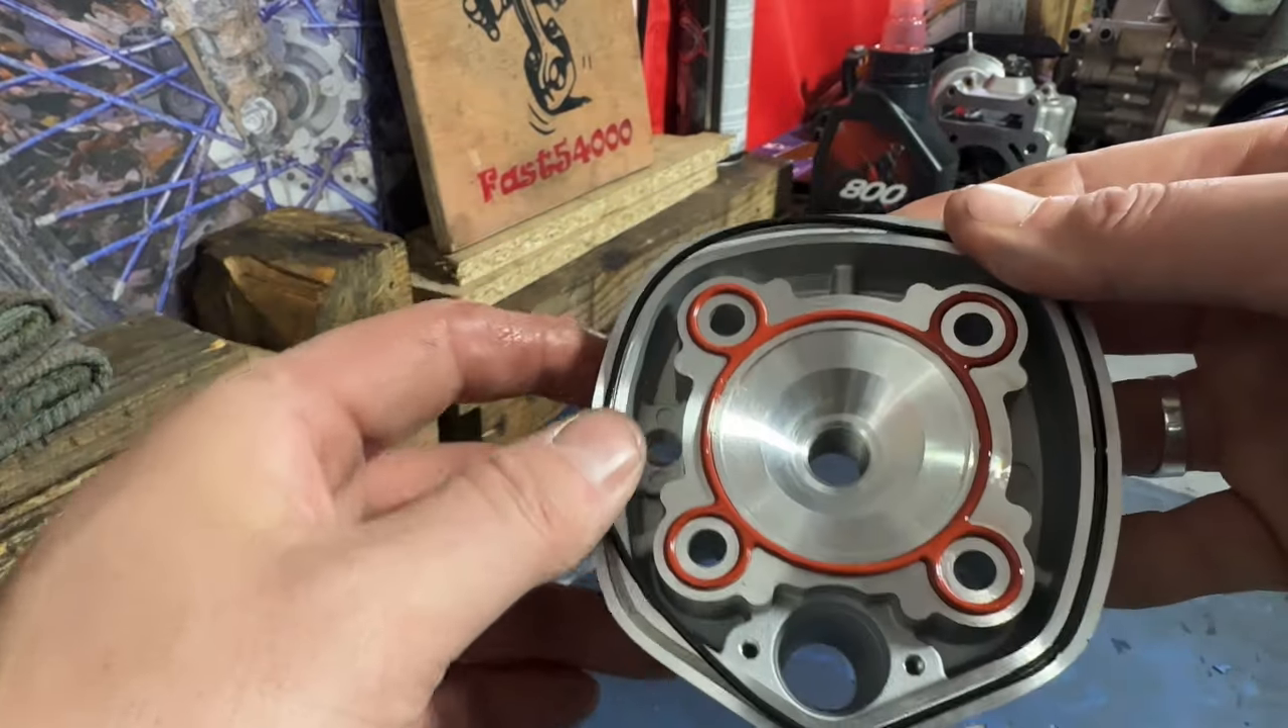Comme tu vois le joint là il est nickel il est bien mis il n'y a pas de problème.